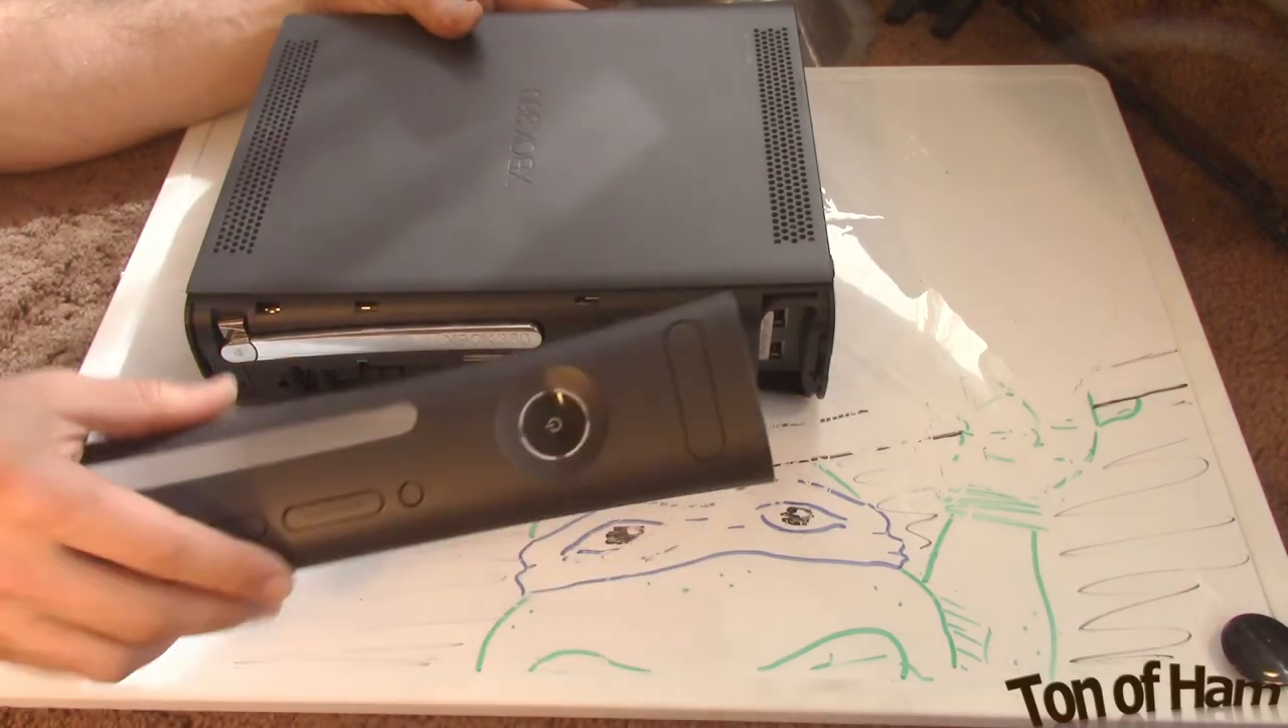All we have to do is put the face plate back on.